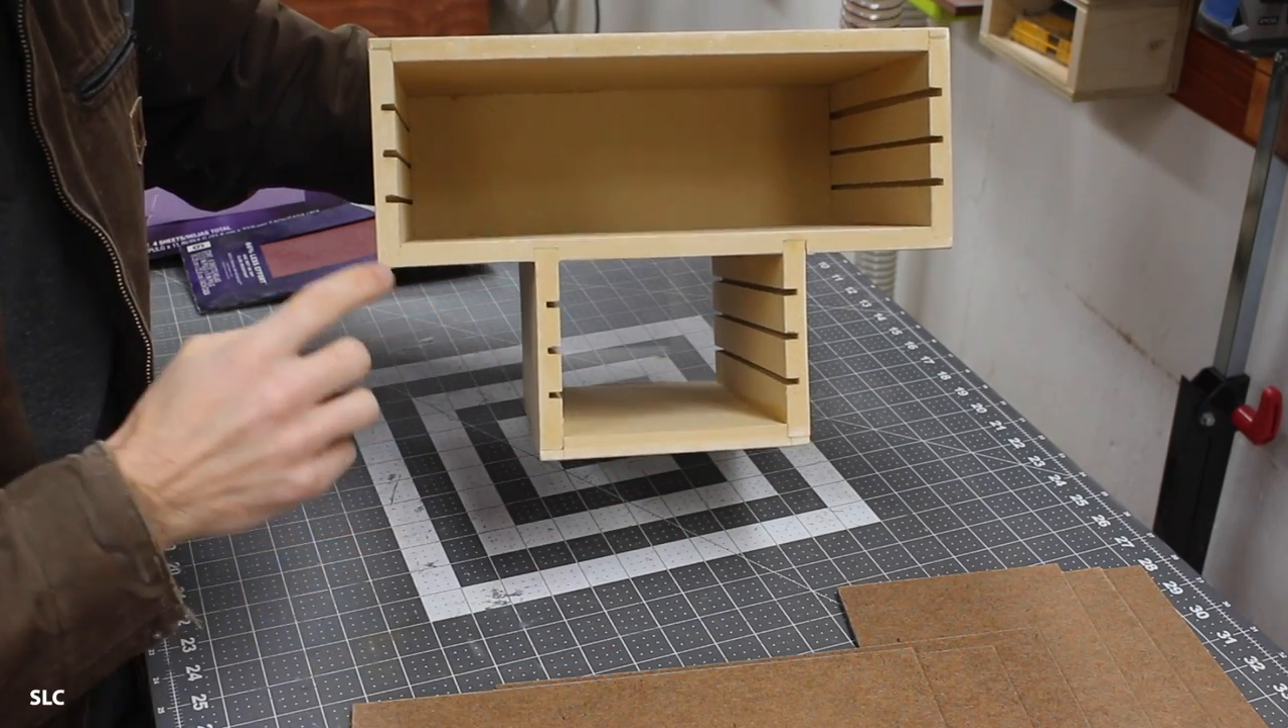So I built these boxes and added a little additional piece on the bottom.